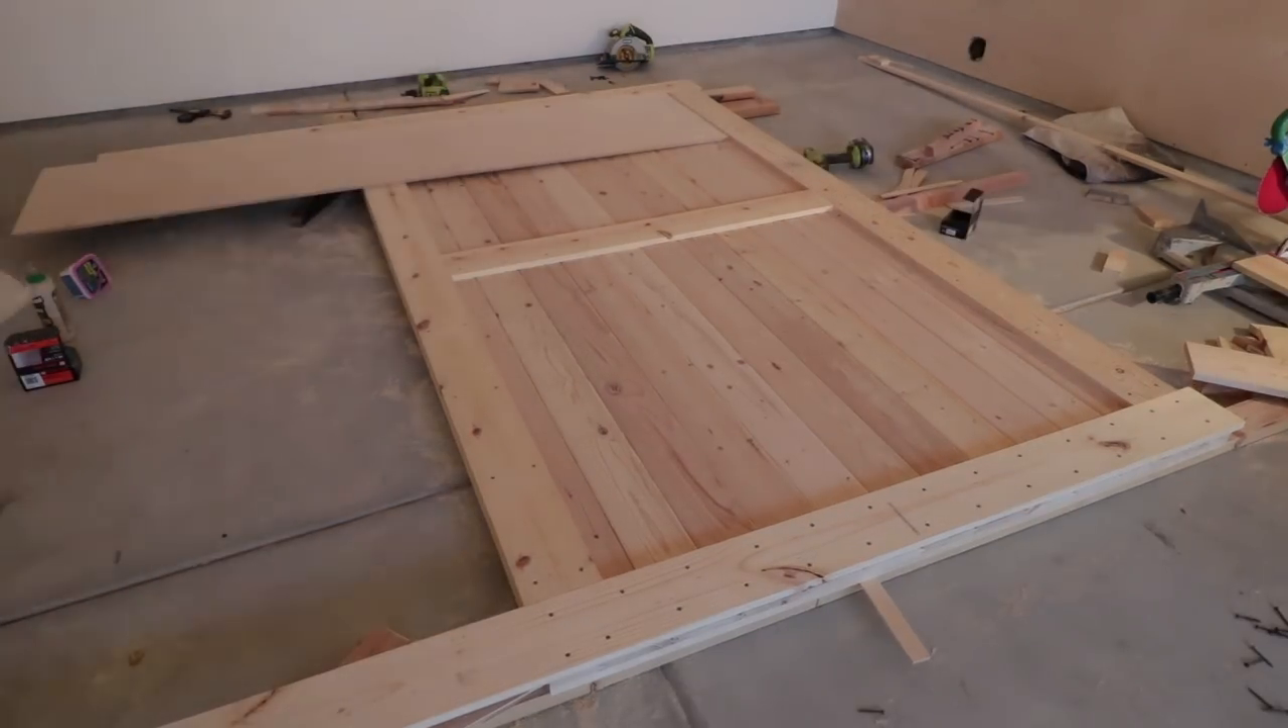The back has everything except the diagonals.